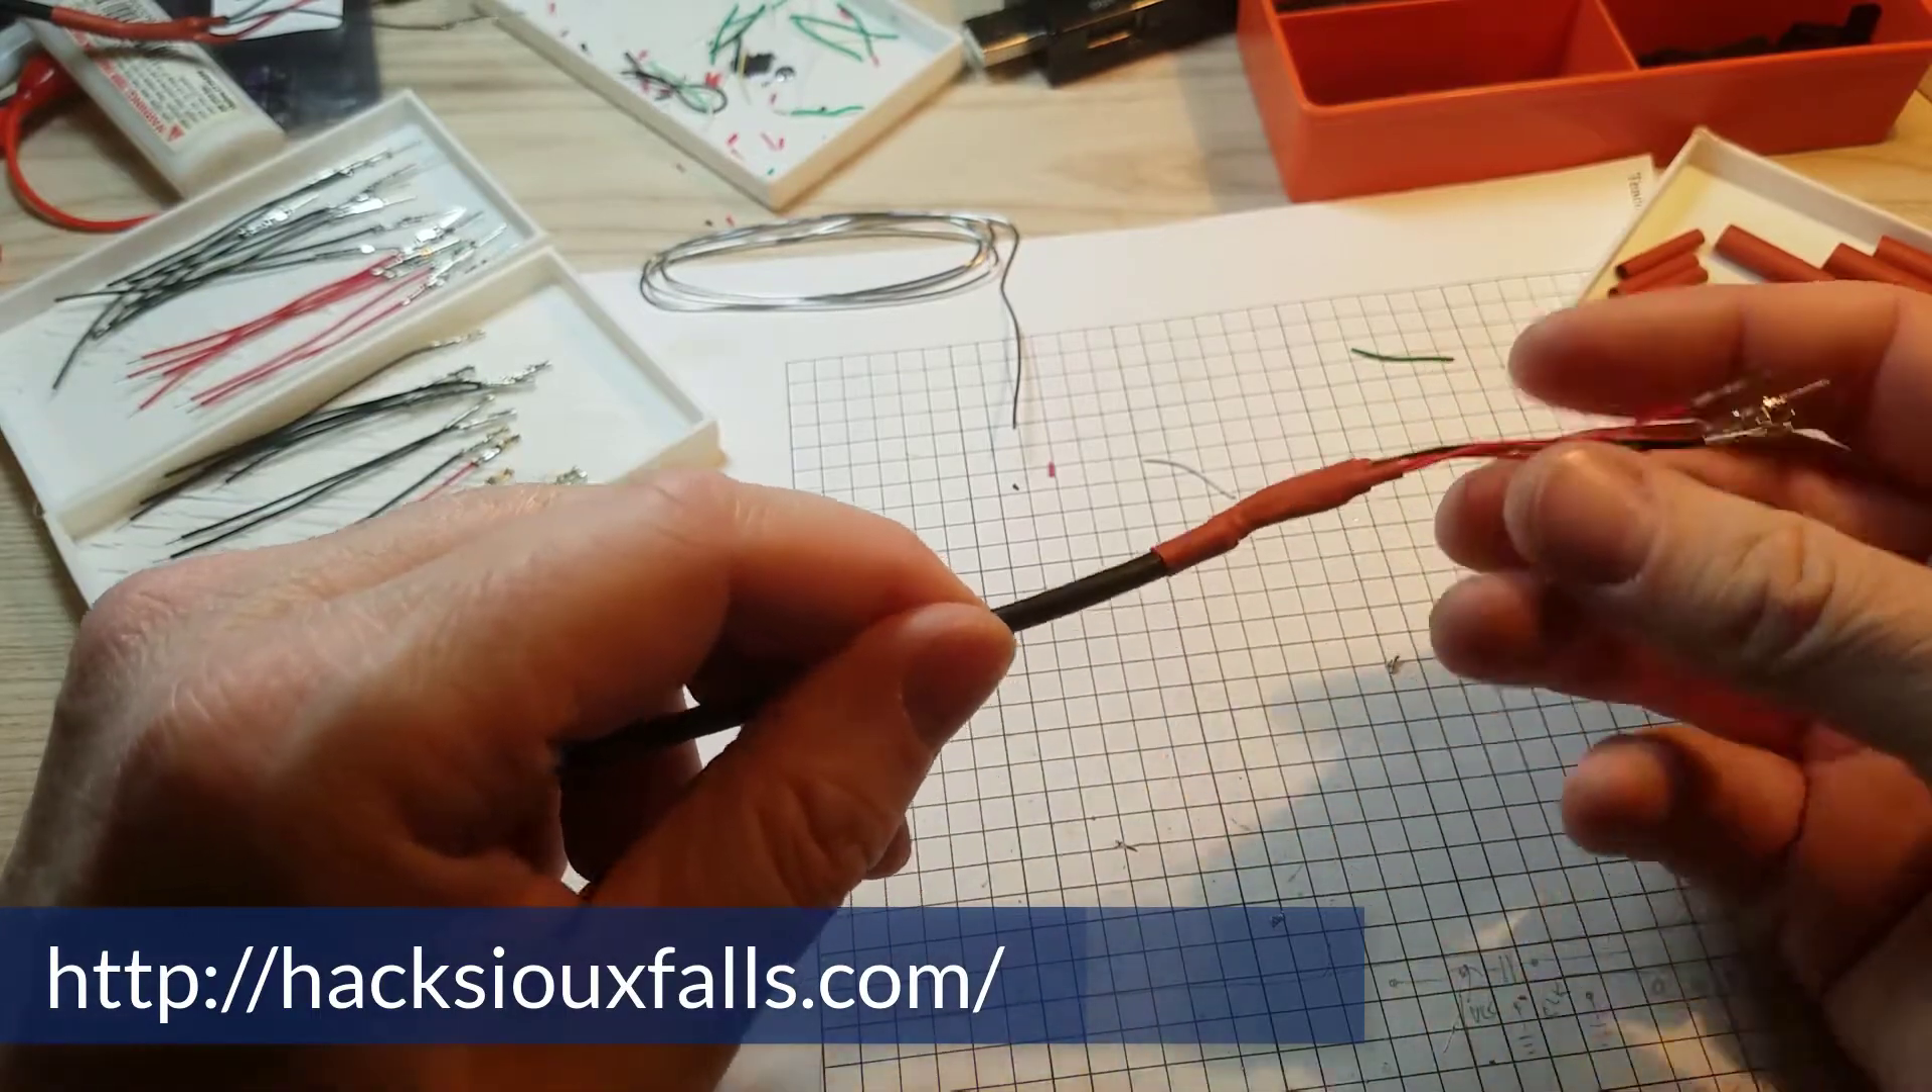Now we have the heat shrink all done and it's looking nice and sturdy here.